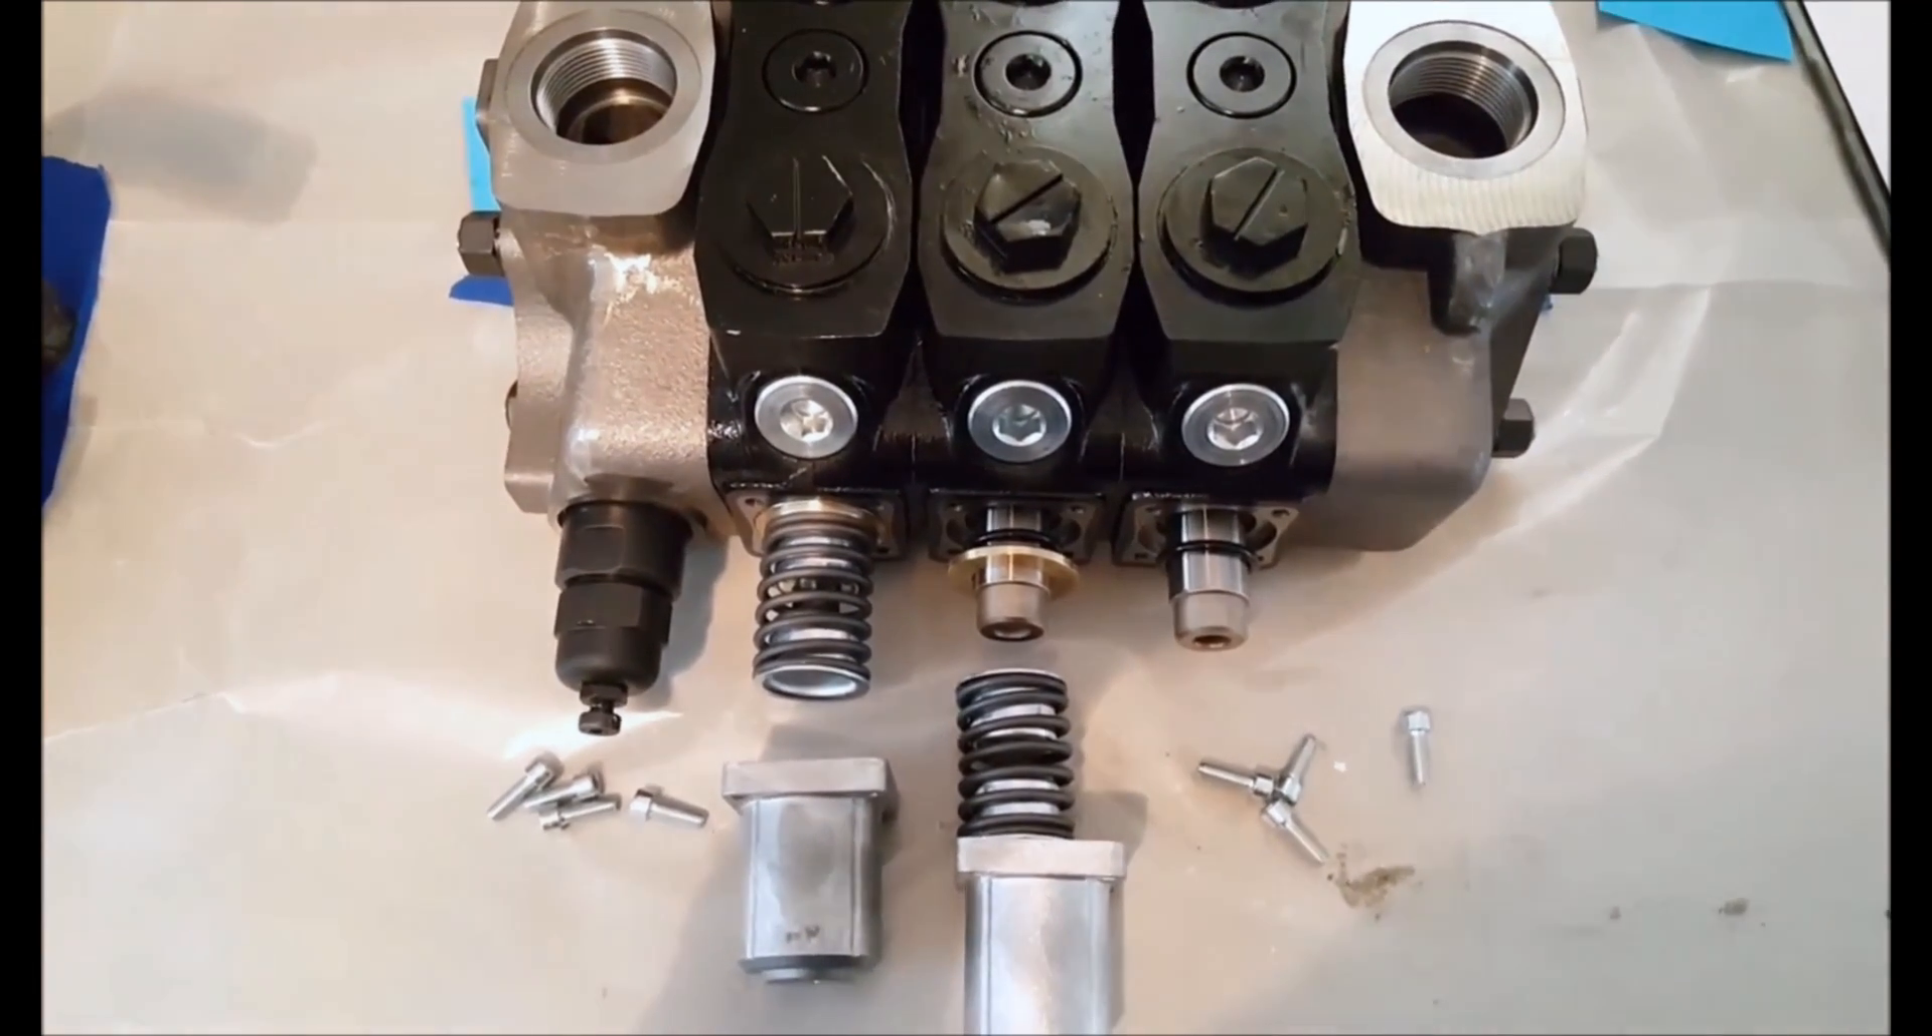The middle section I don't have it assembled yet and the third section is missing the brass ring.